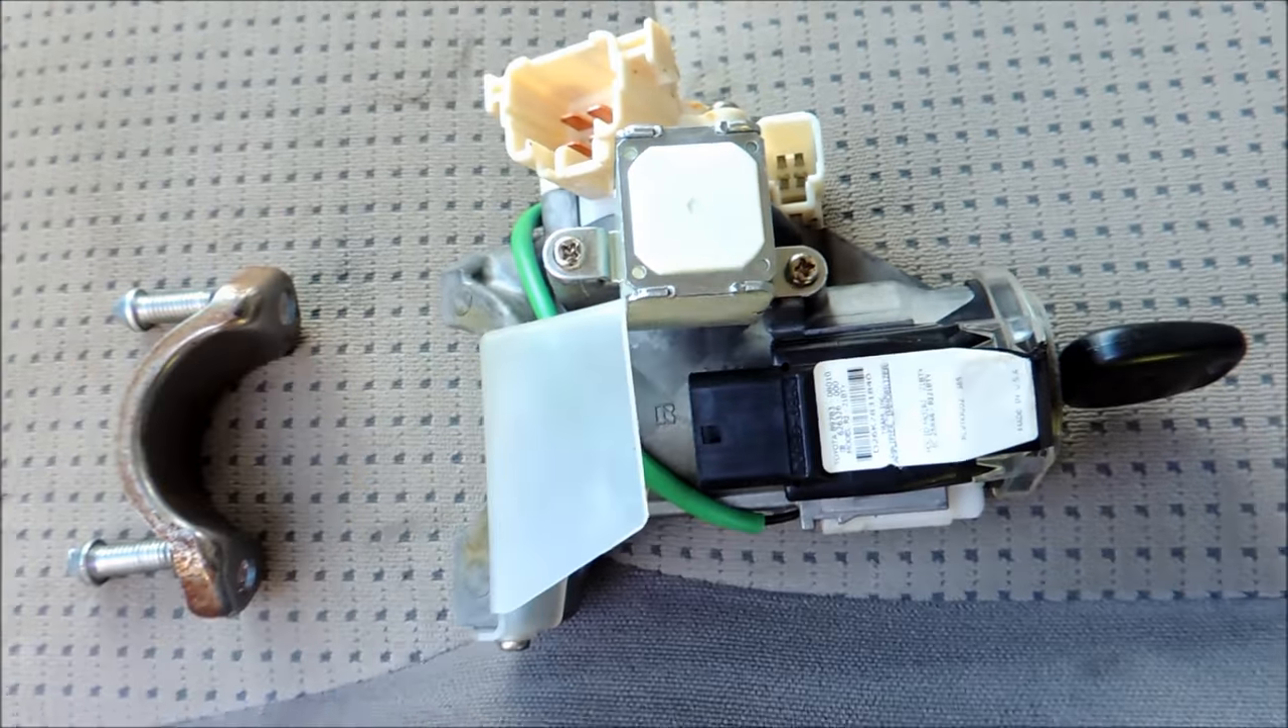Here's the whole ignition lock assembly removed. And it's all one piece.